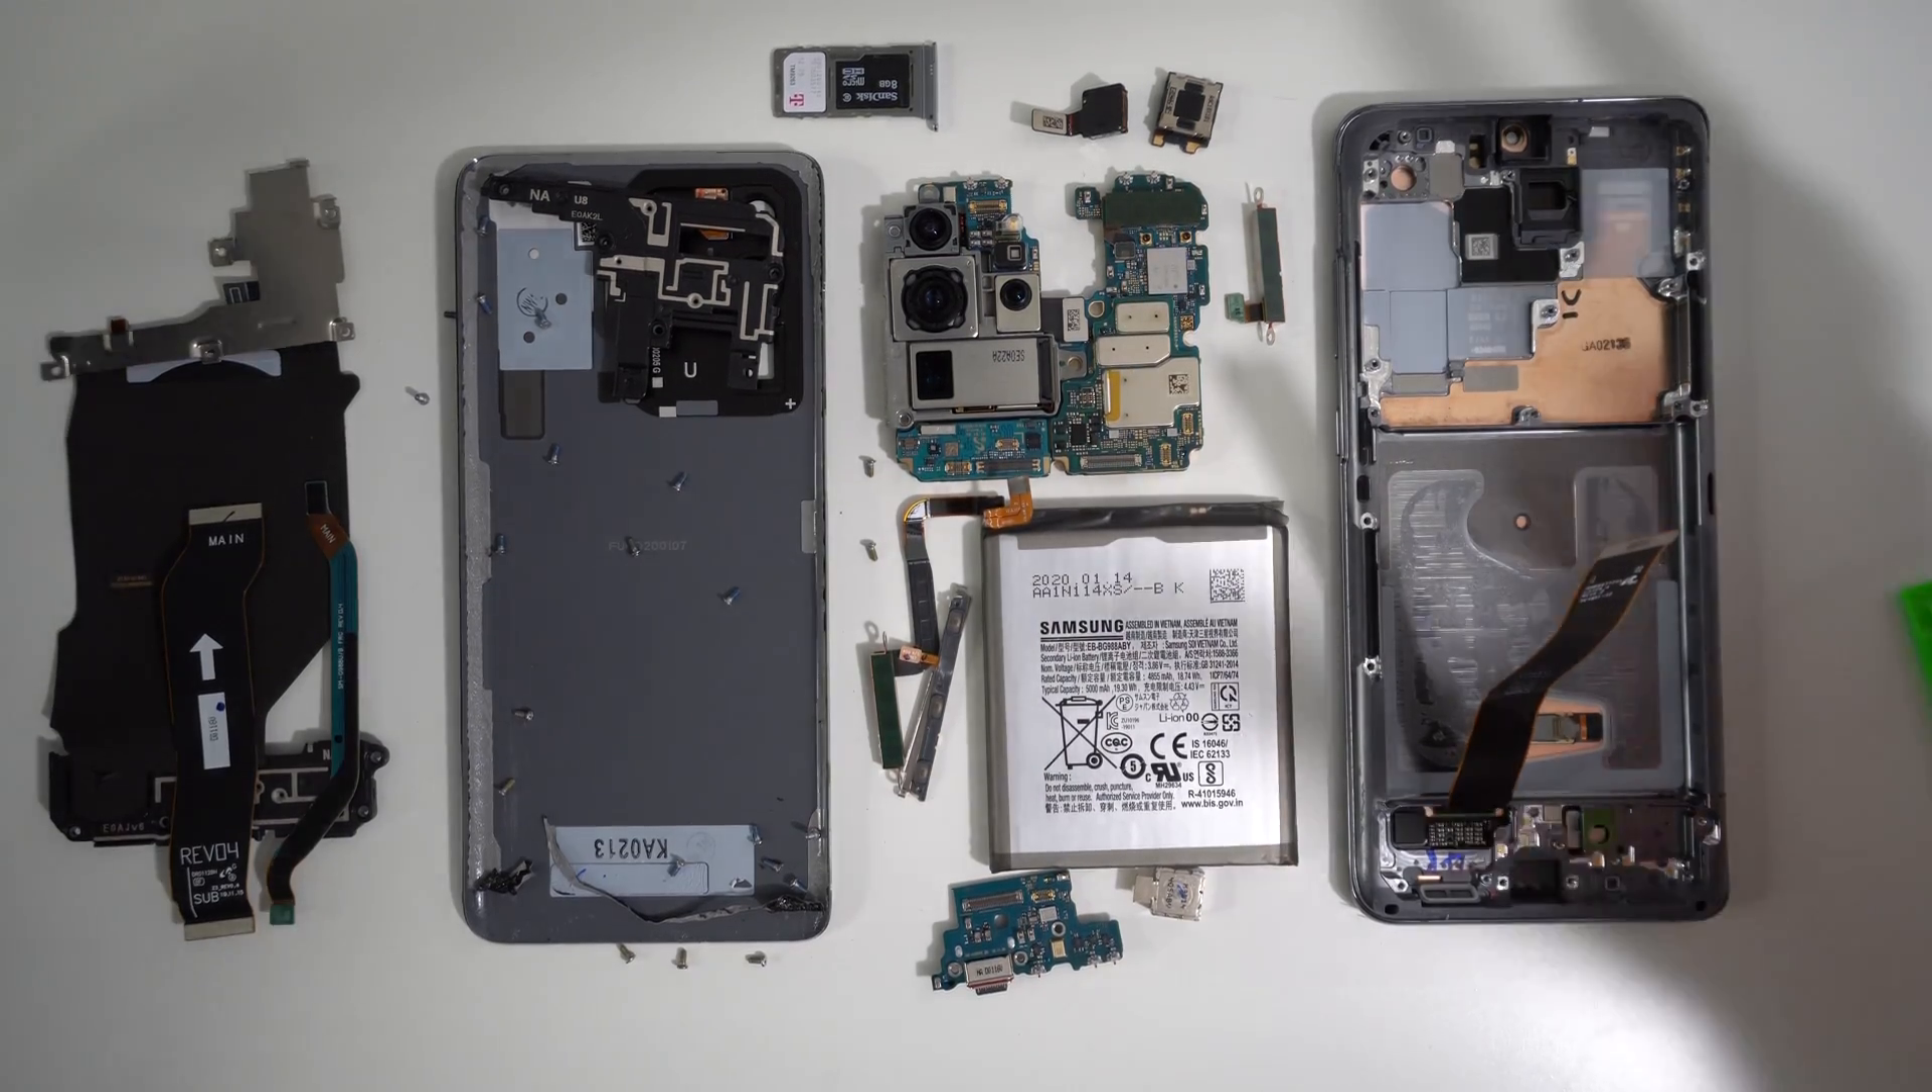The phone is completely taken apart.